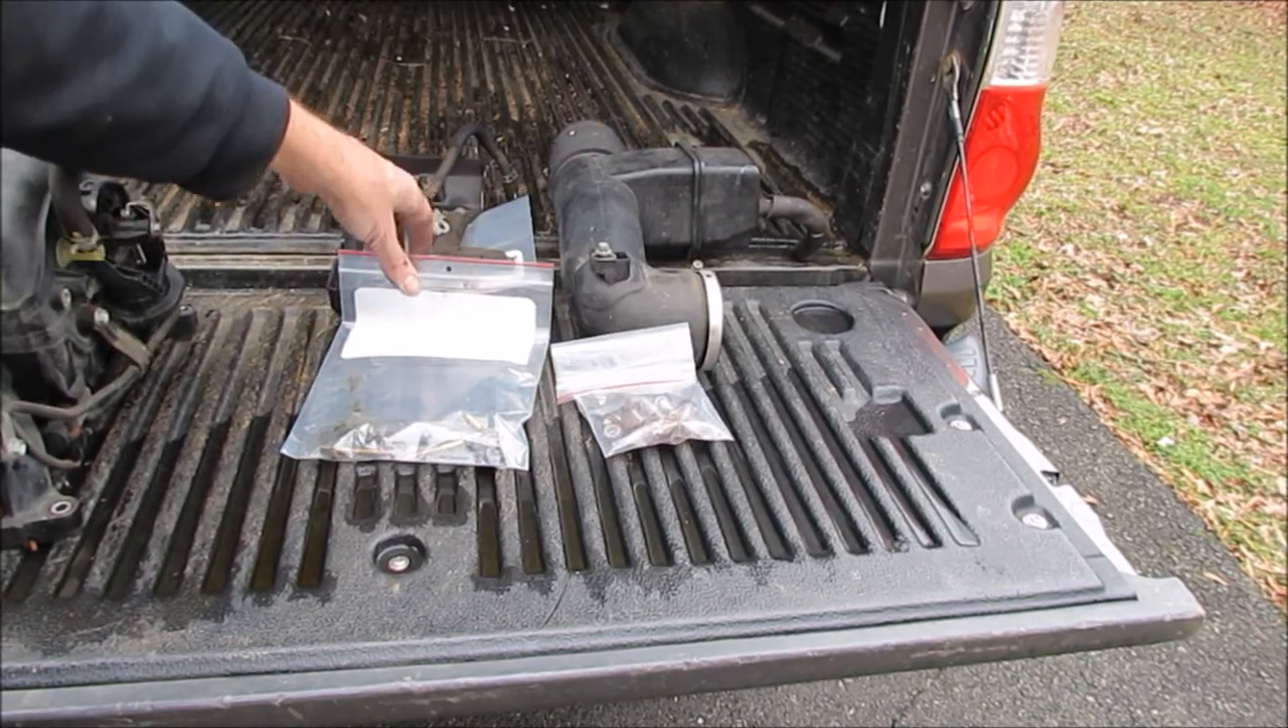Also here's some of the other items that I've removed there's that intake duct of course.